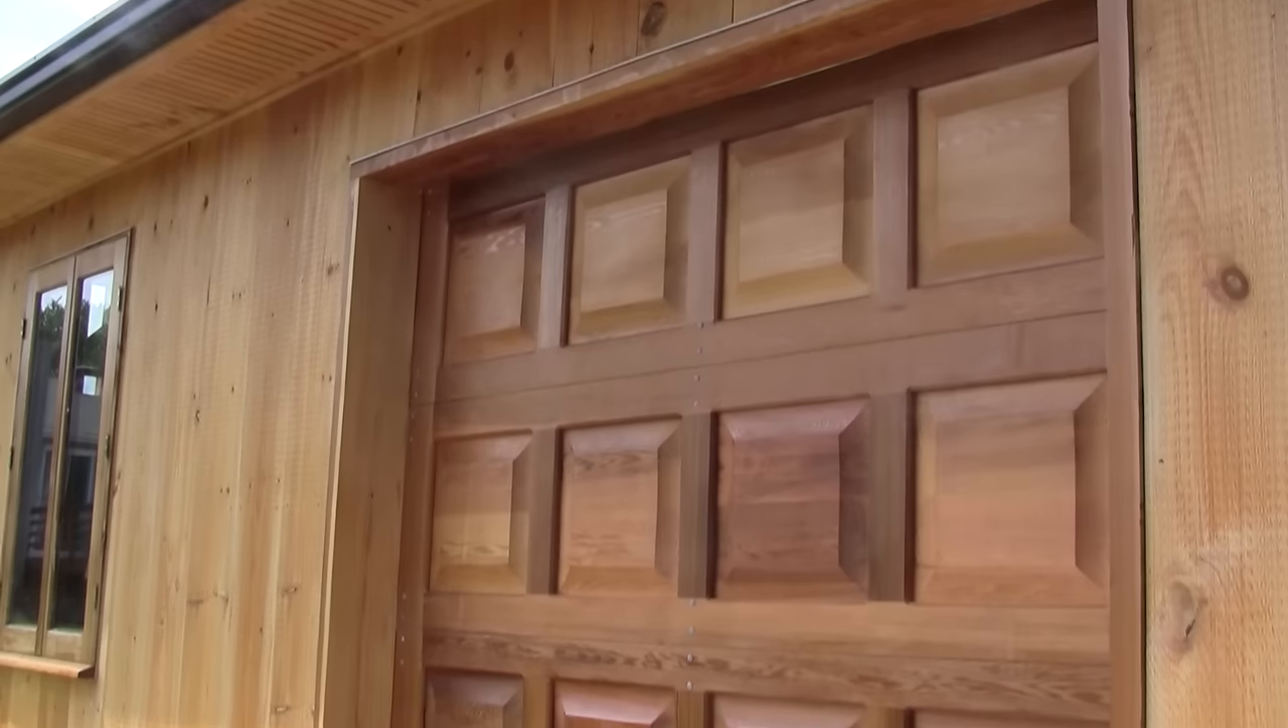Finally, my door is installed.